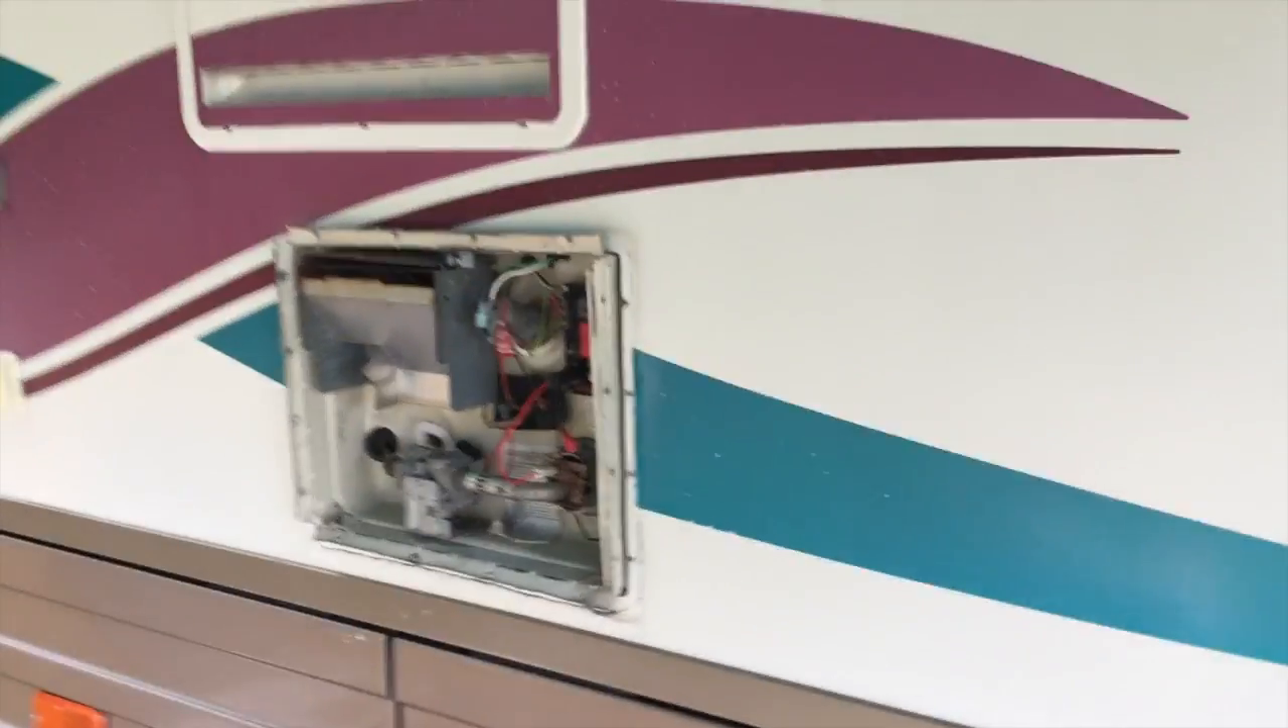As you can see, I've got the water heater back into the coach.